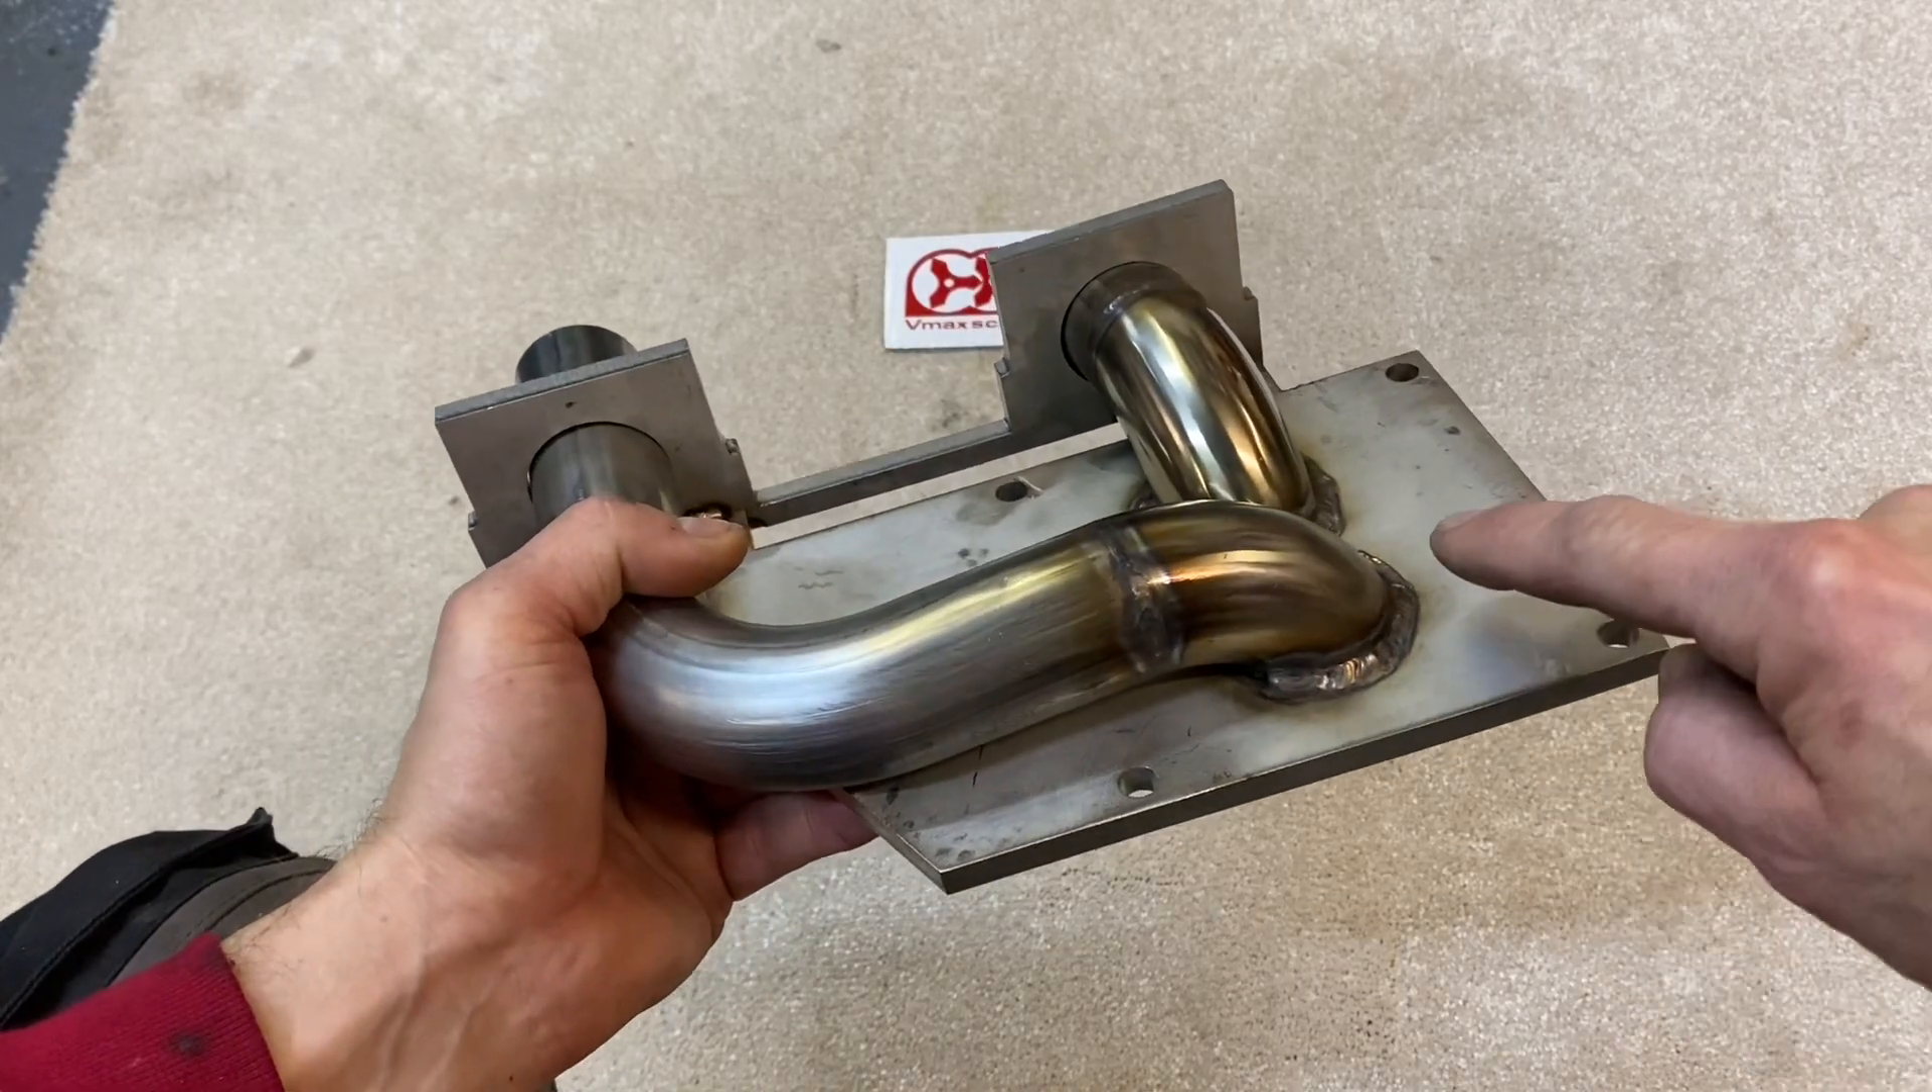So that's that pipe welded up I've welded up around the outside where it's easy to get to and then on the inside where it's more difficult where the two pipes are running really close.